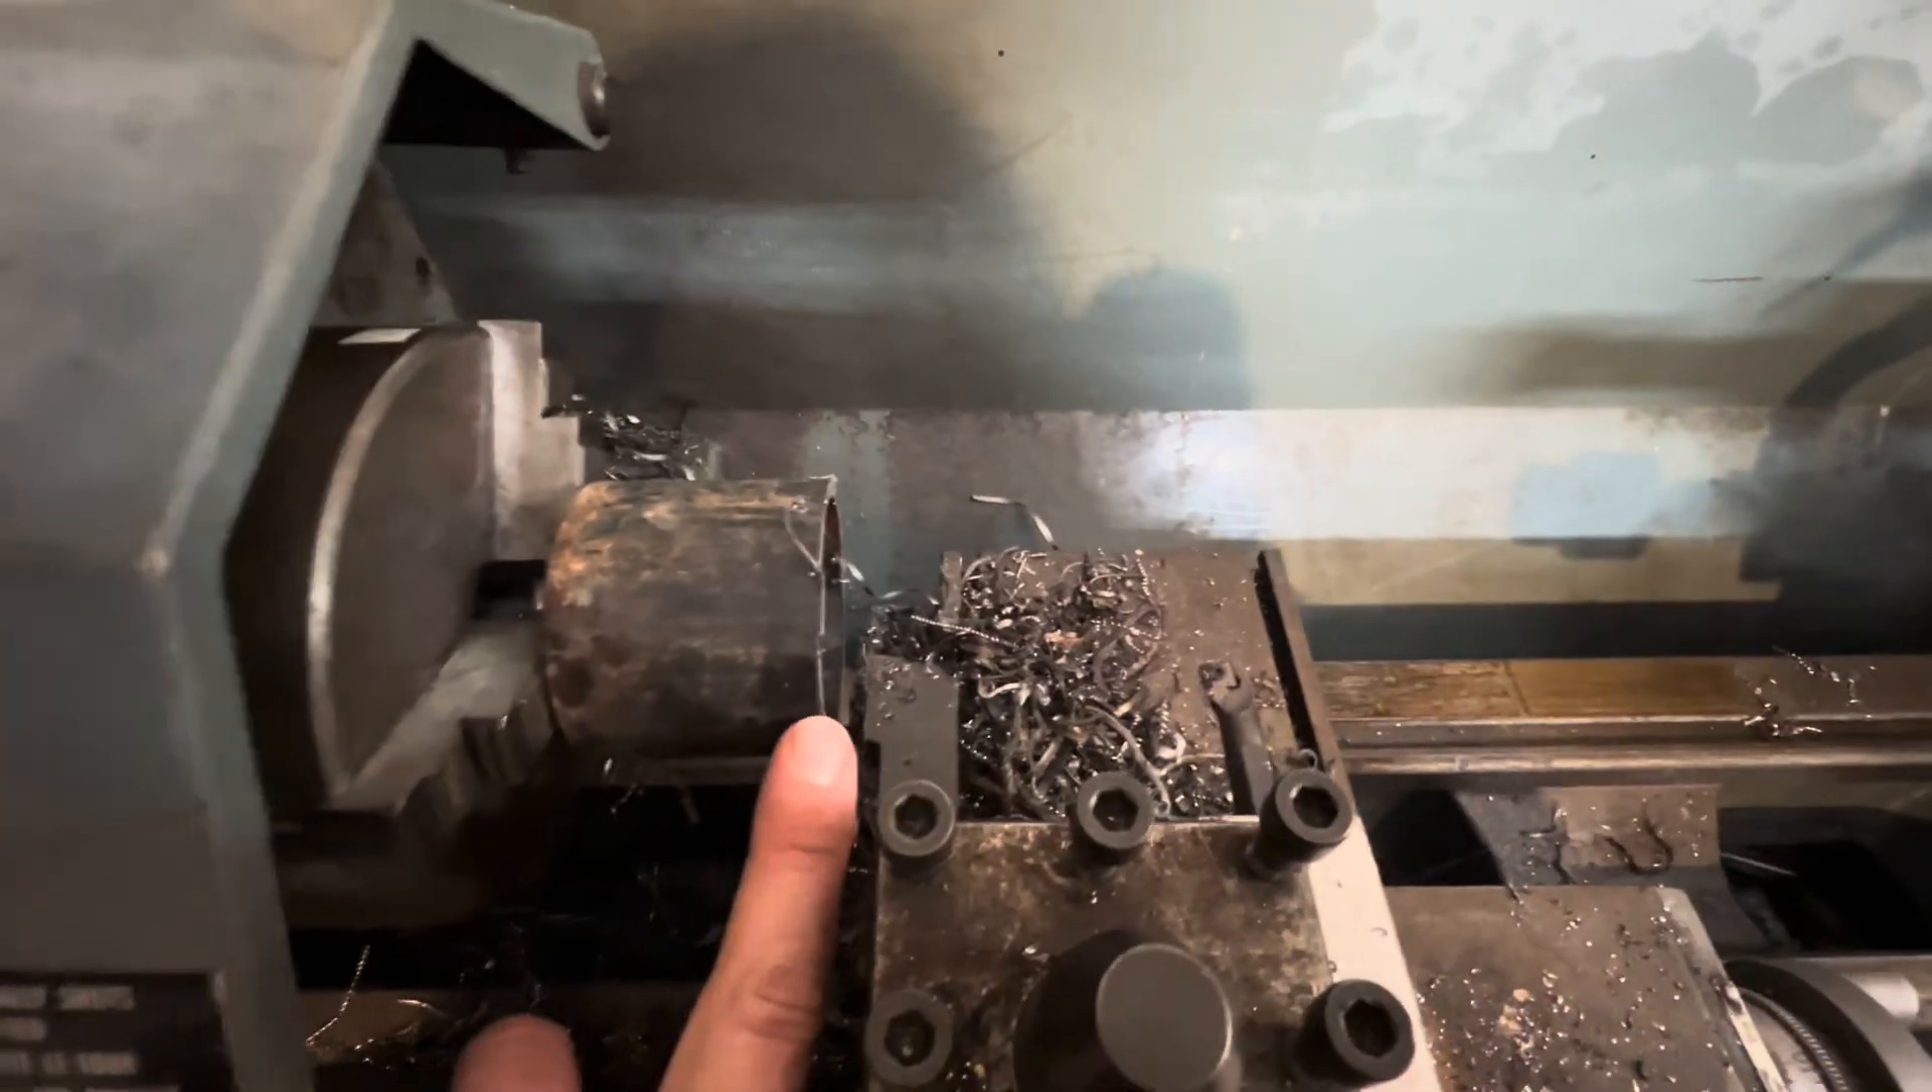I have that piece of tube mounted in the chuck of the lathe.